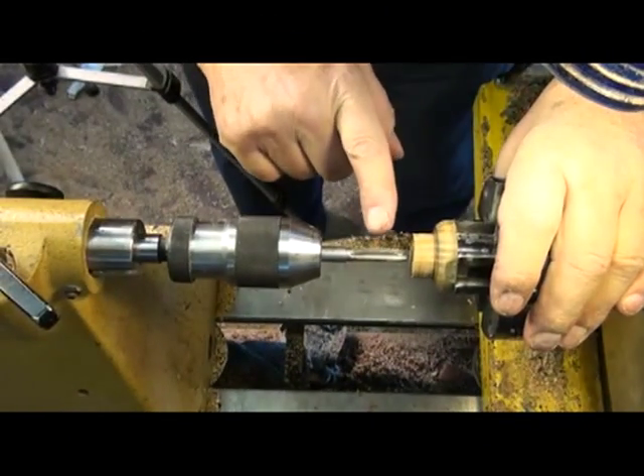Now I have my machinist tap chucked up into my Jacob's chuck.